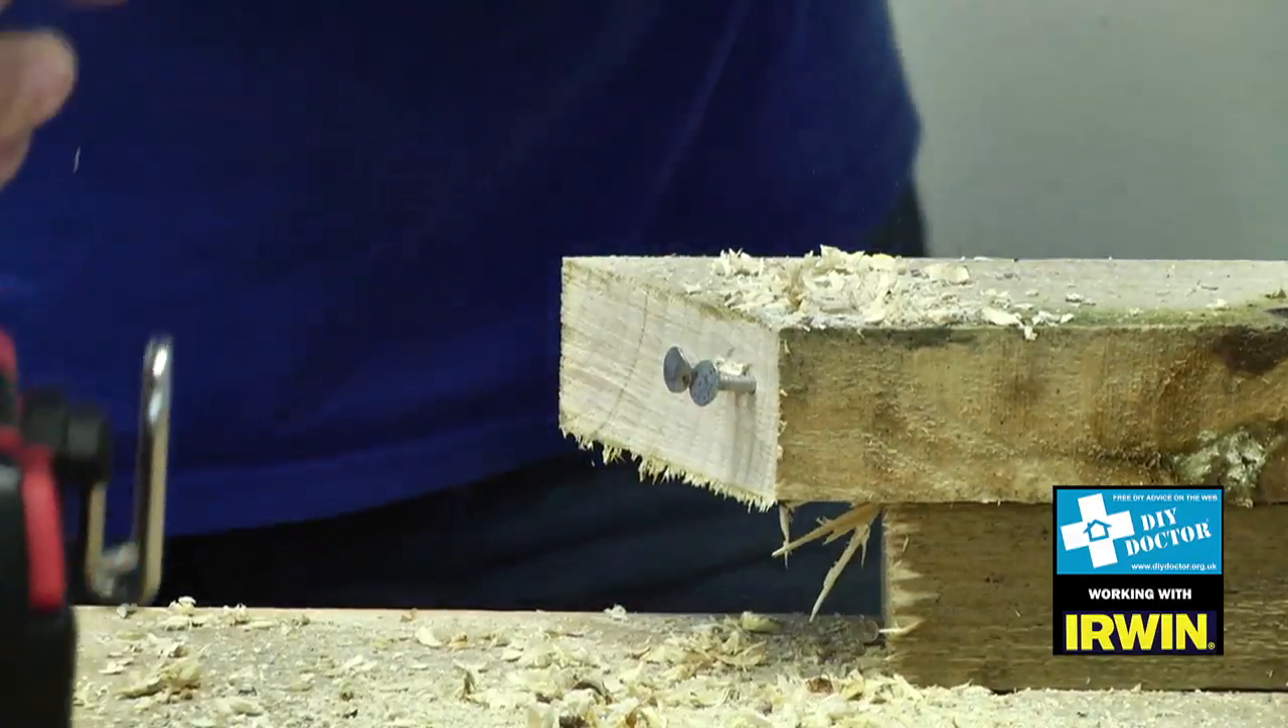So you can see that the force of the drill bit has actually pushed the nails out a little bit.